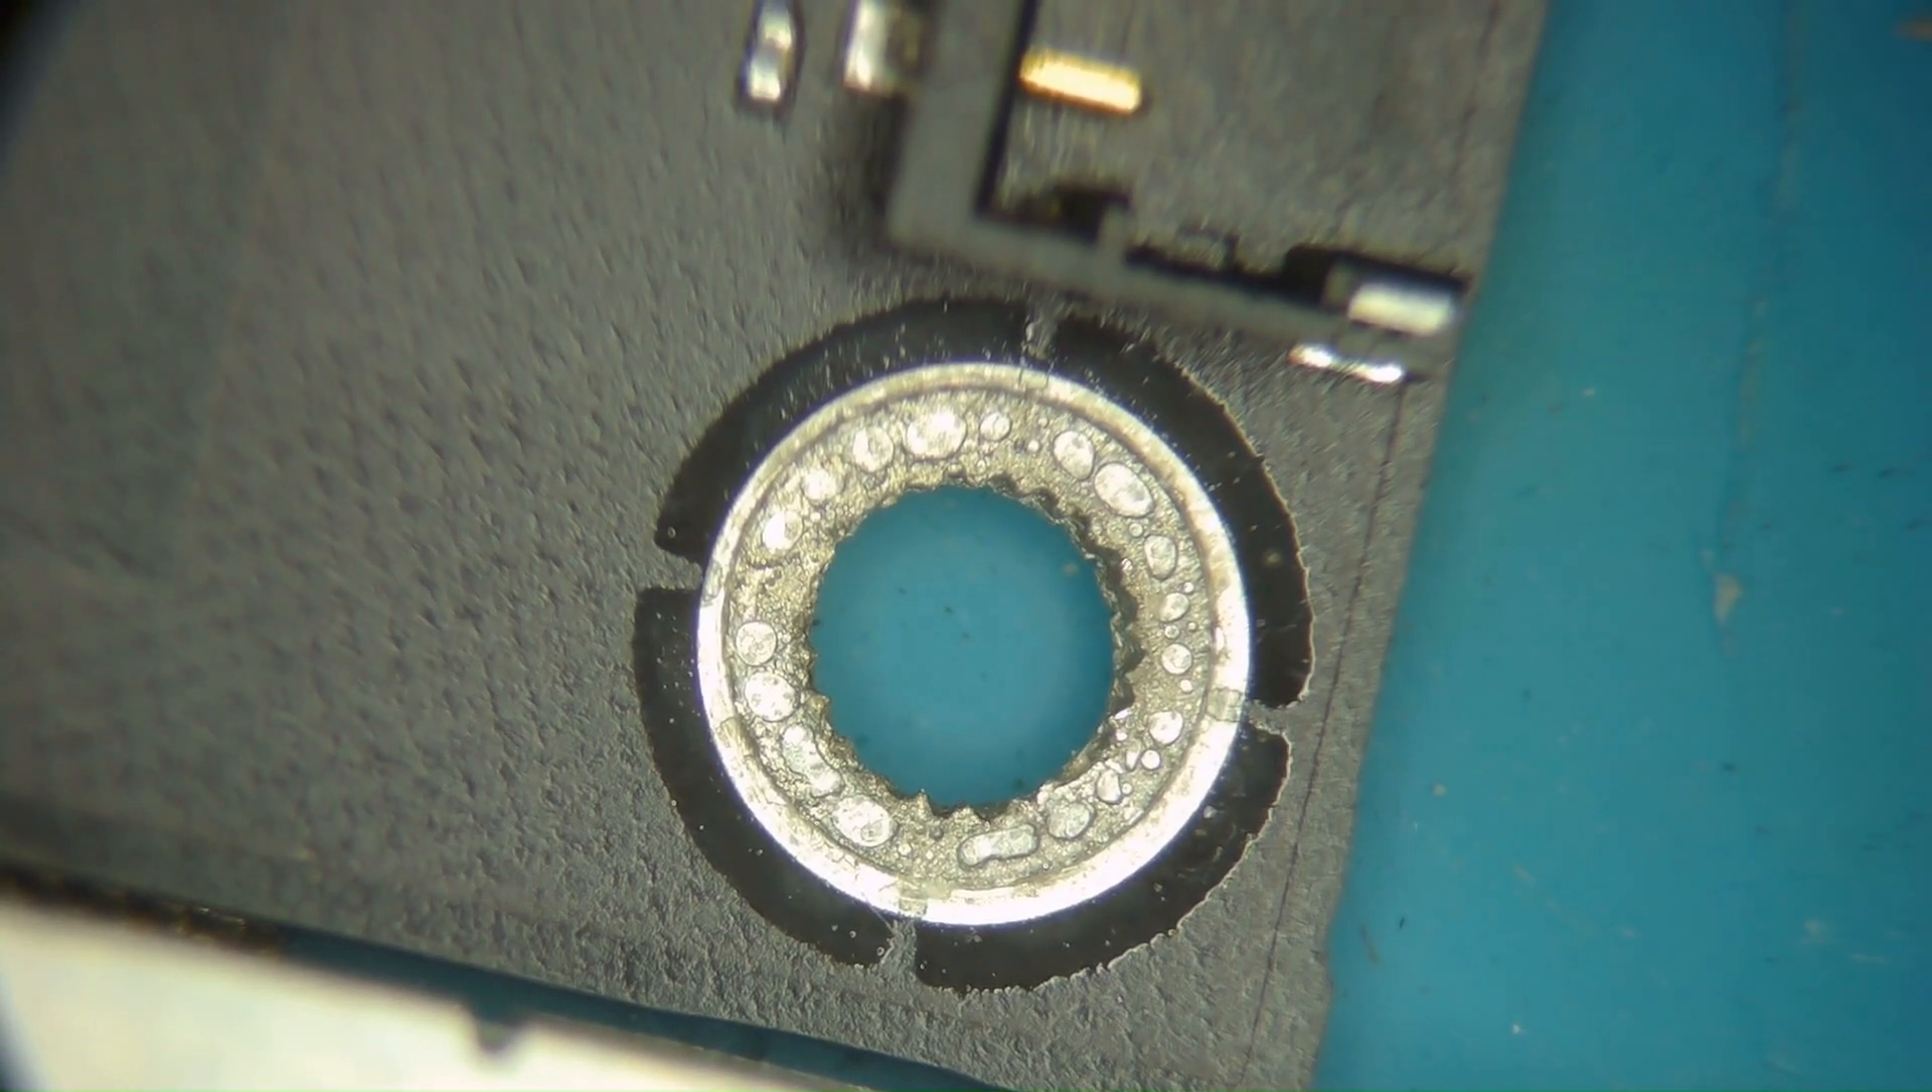So here we have our uh hole that needs a washer put into it.